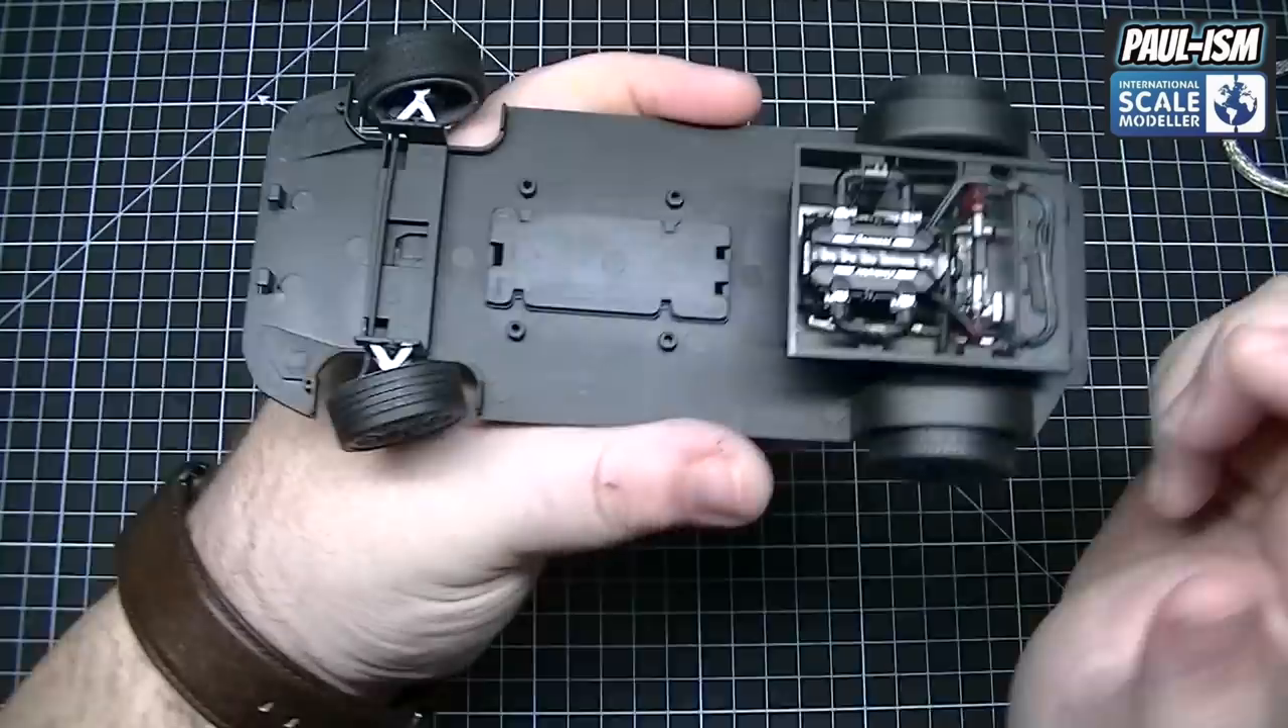We built up all the engine bay, as you can see.